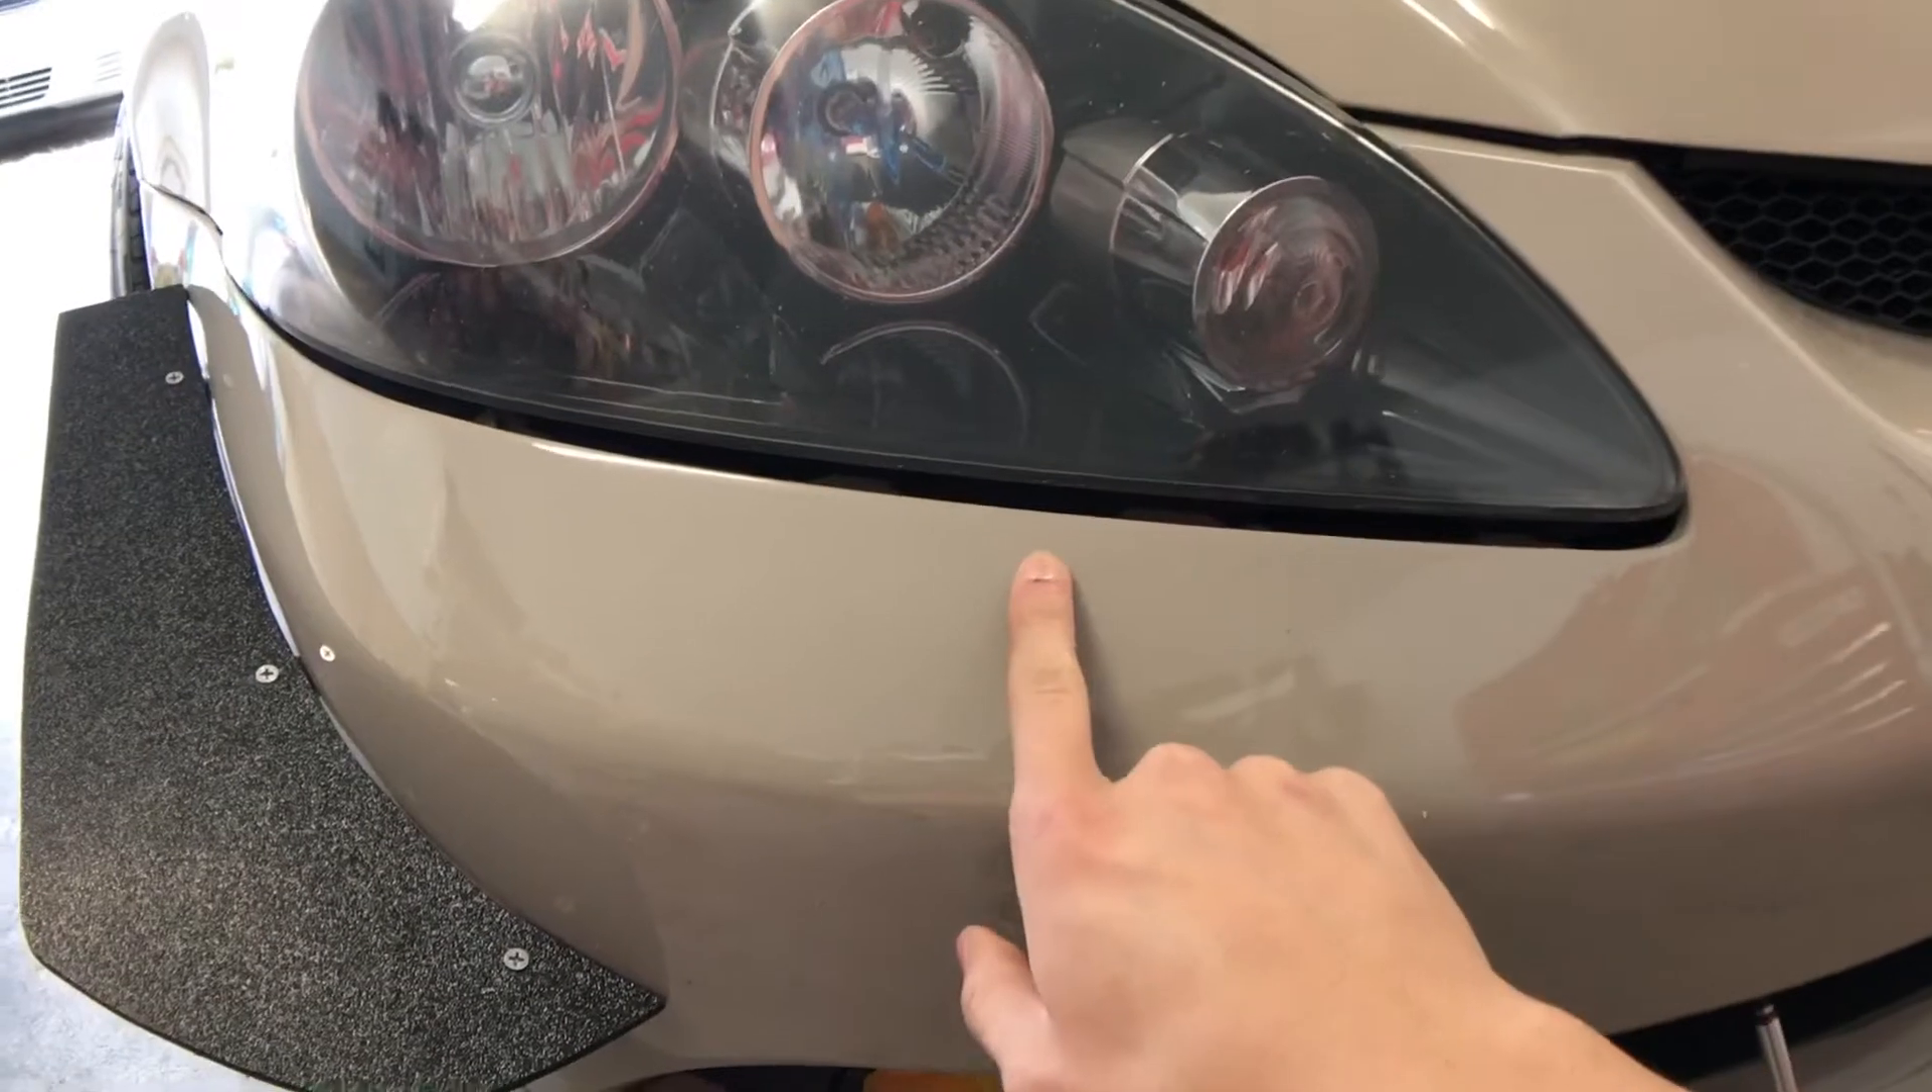You see here I have a slight gap right here between my headlights and my bumper and it's sagging just a little bit.